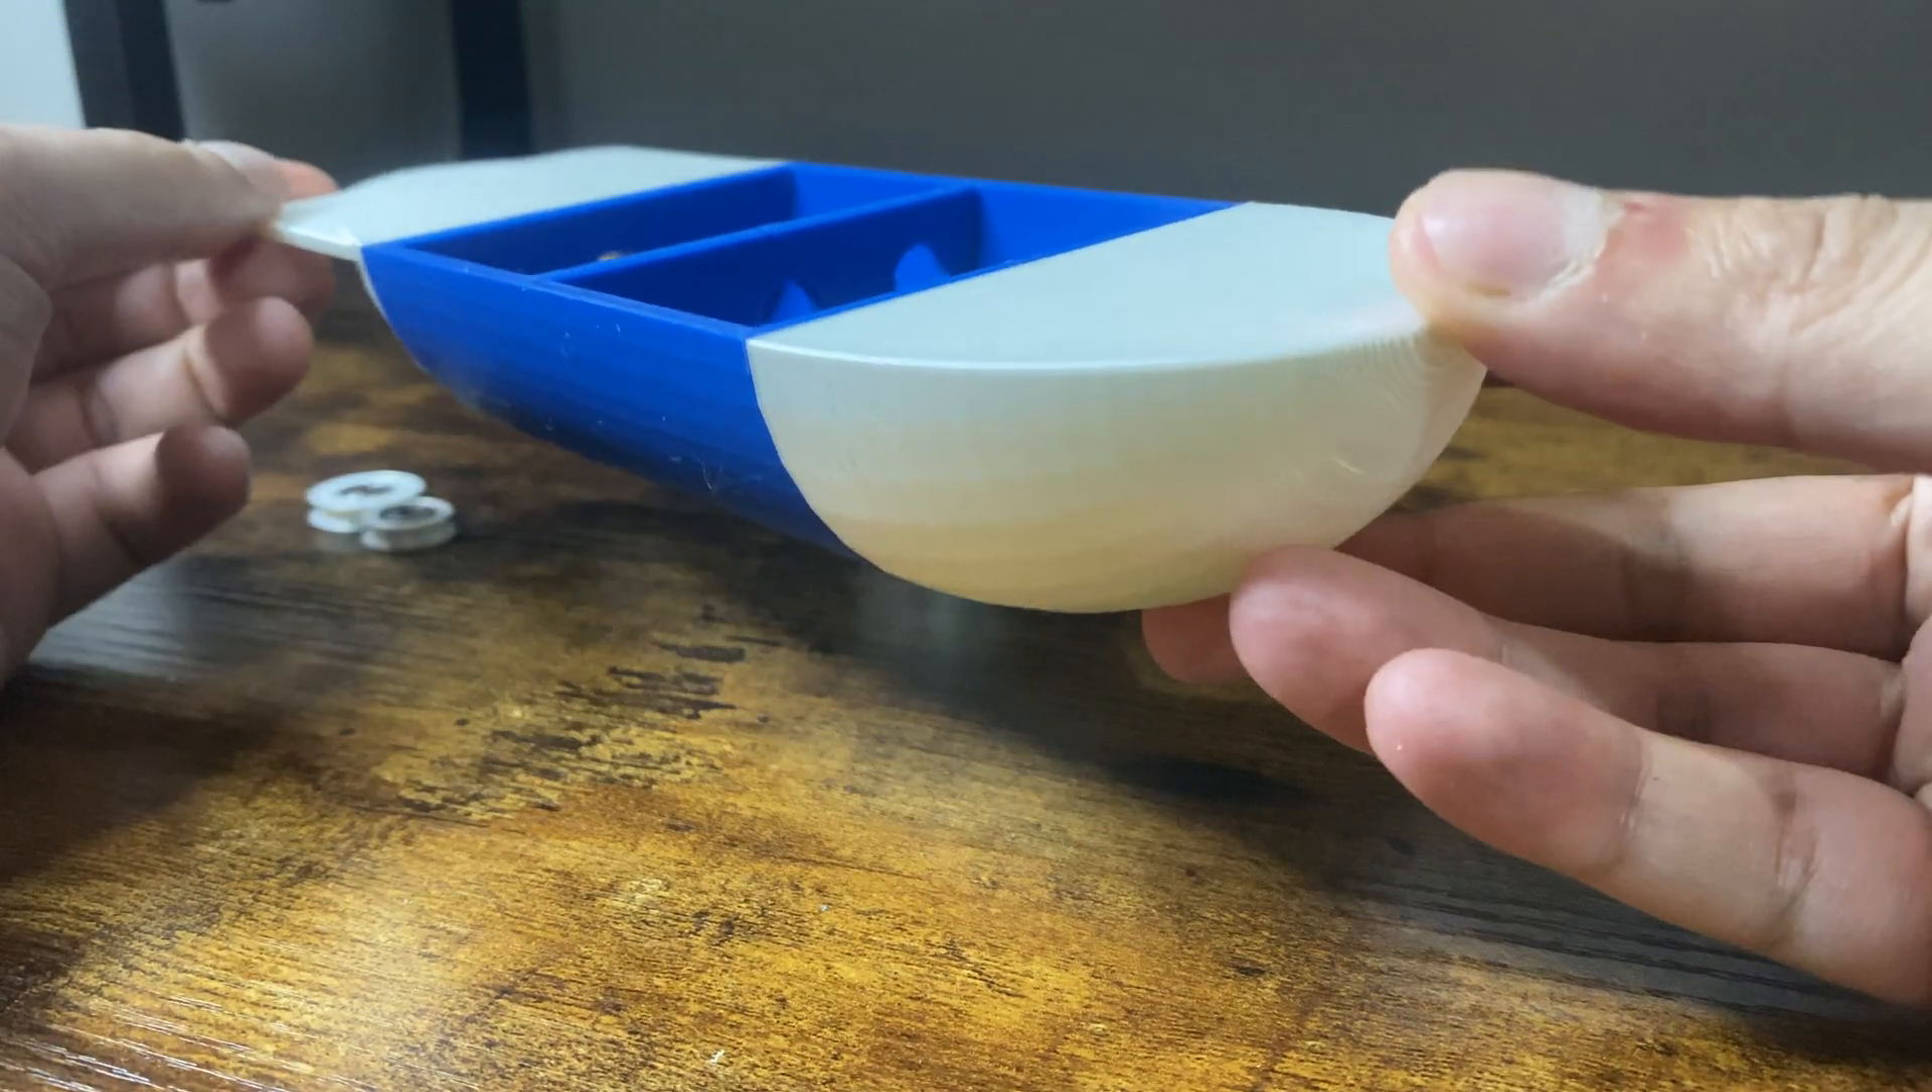Overall when the parts came together they looked perfect.